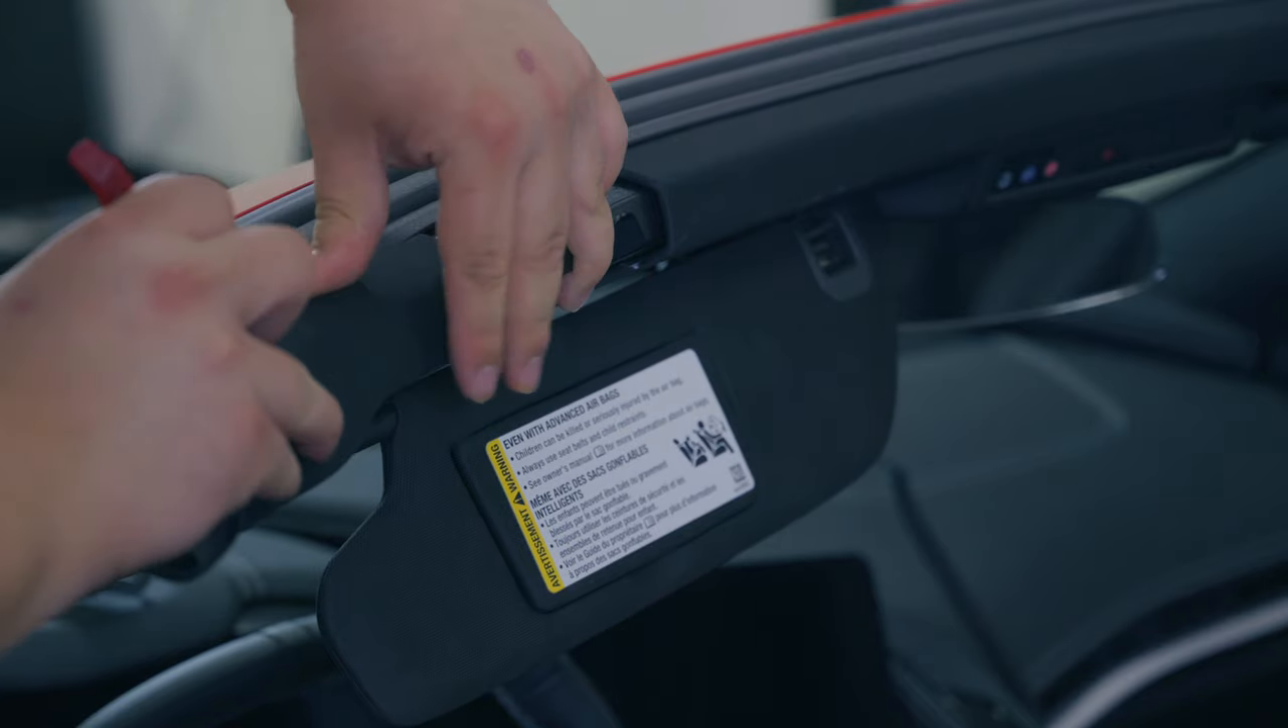For now, we're keeping the visor in here. We need to start removing some of this headliner trim.